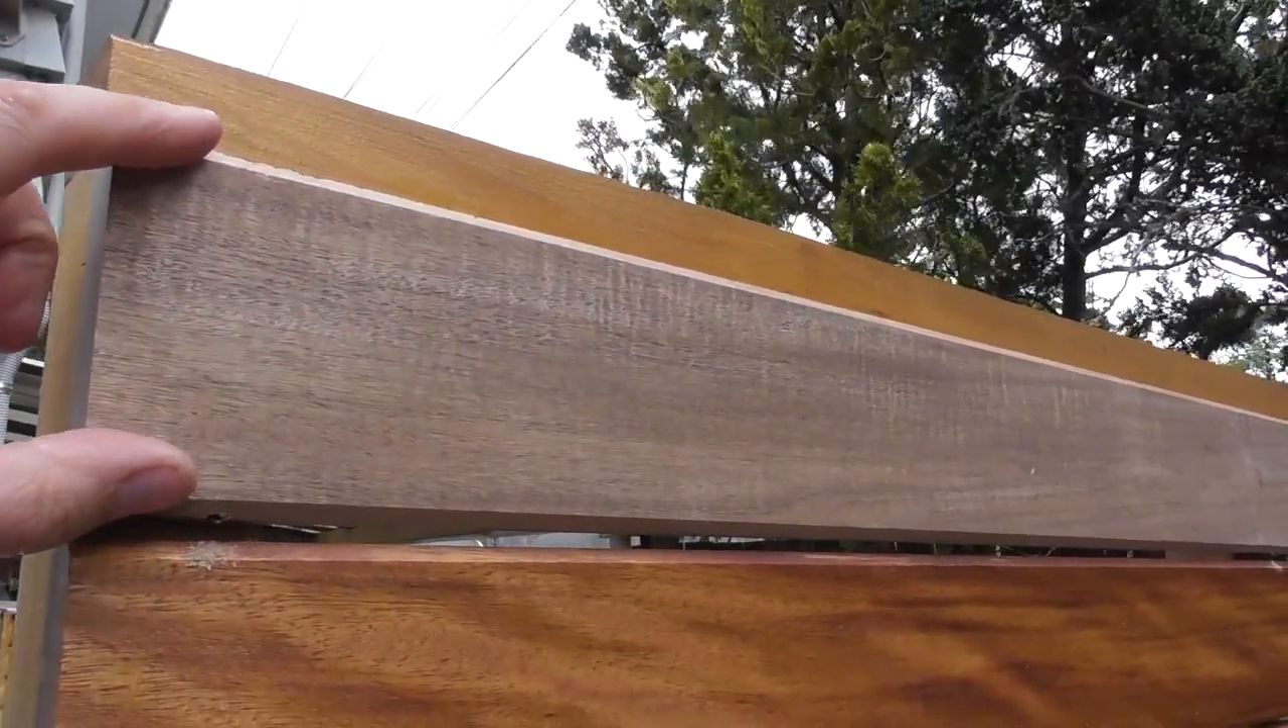So I've put another piece of Vitex on the top here and we've got this gap here.